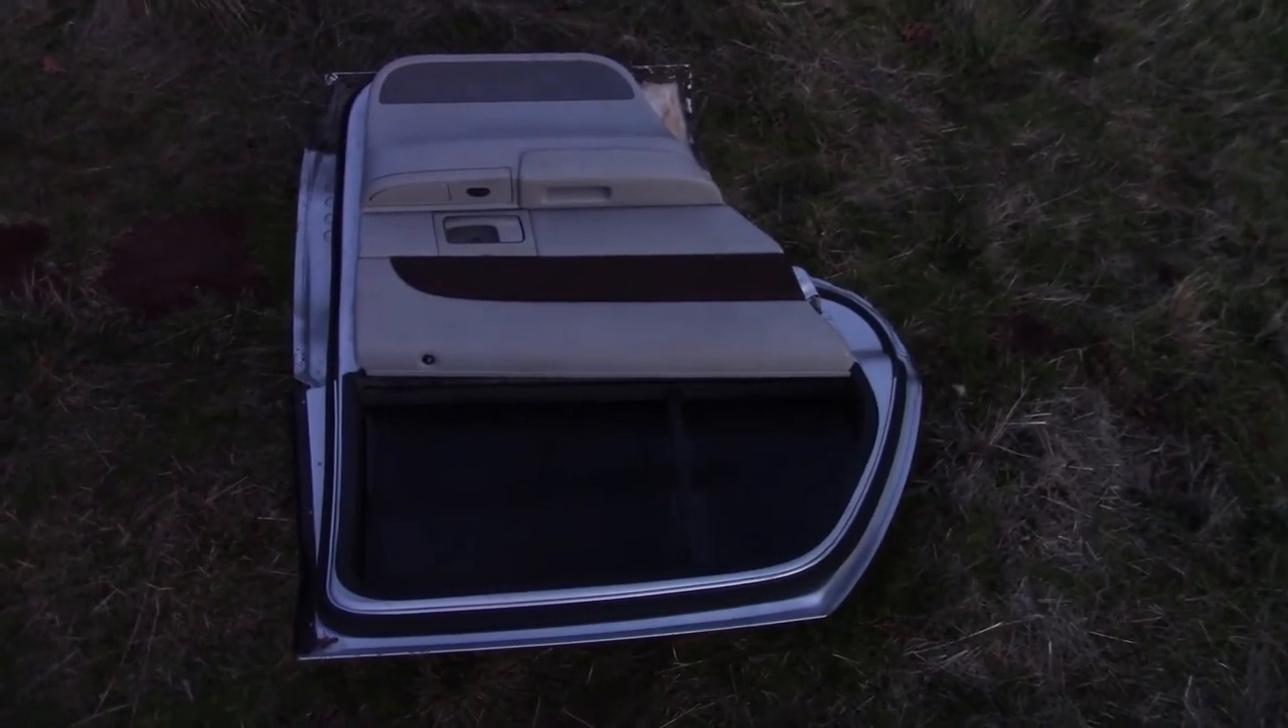We got our door panel back on the door.